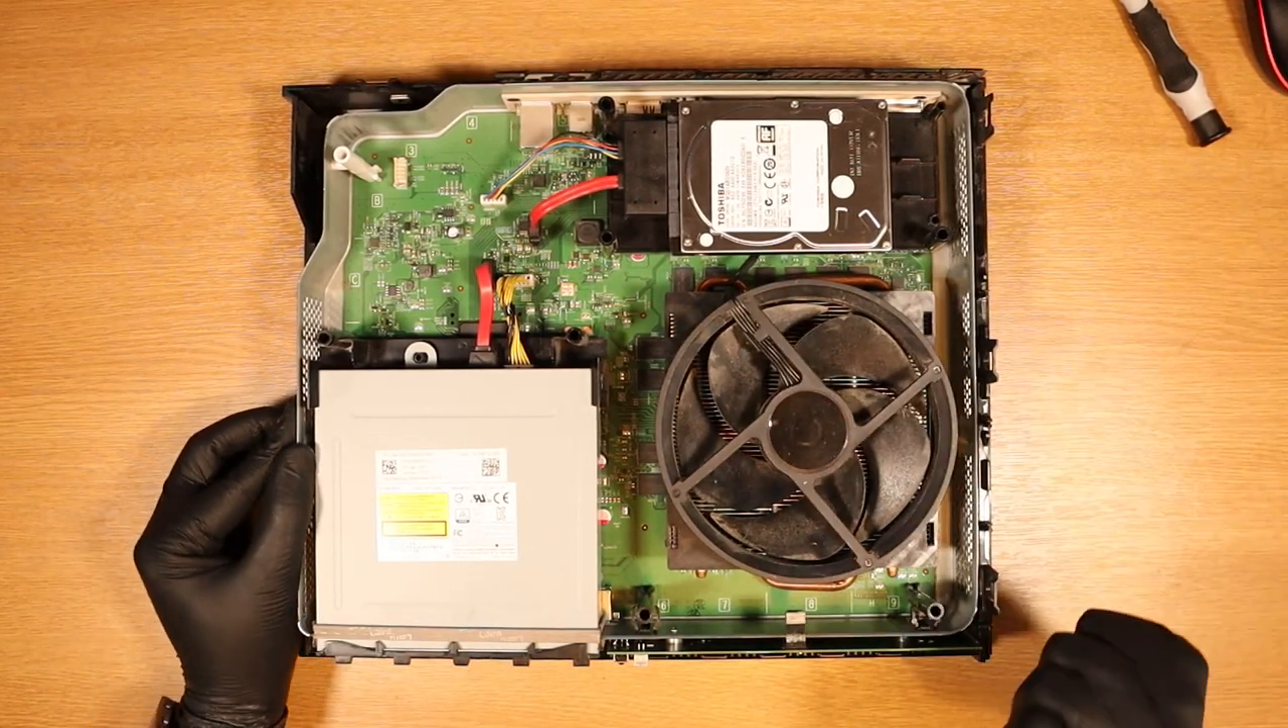And there we go. New hard drive has been installed.